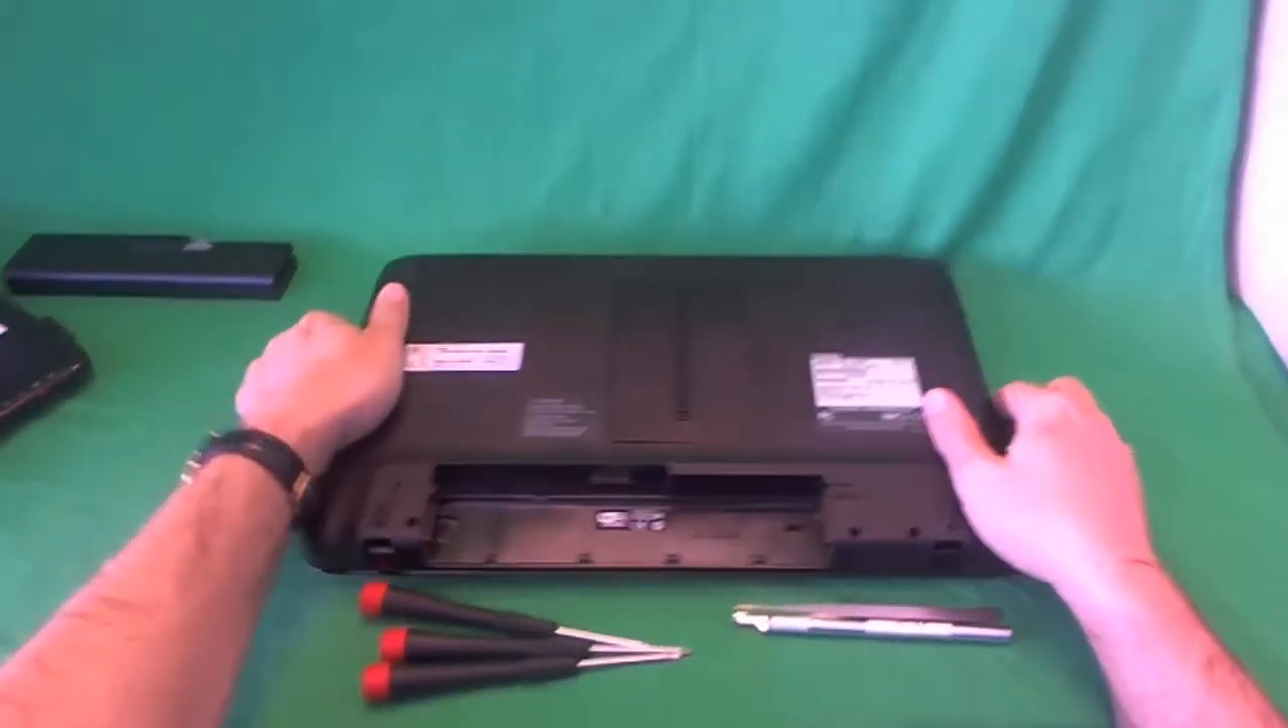Now that the battery is out, we can work on the laptop safely.